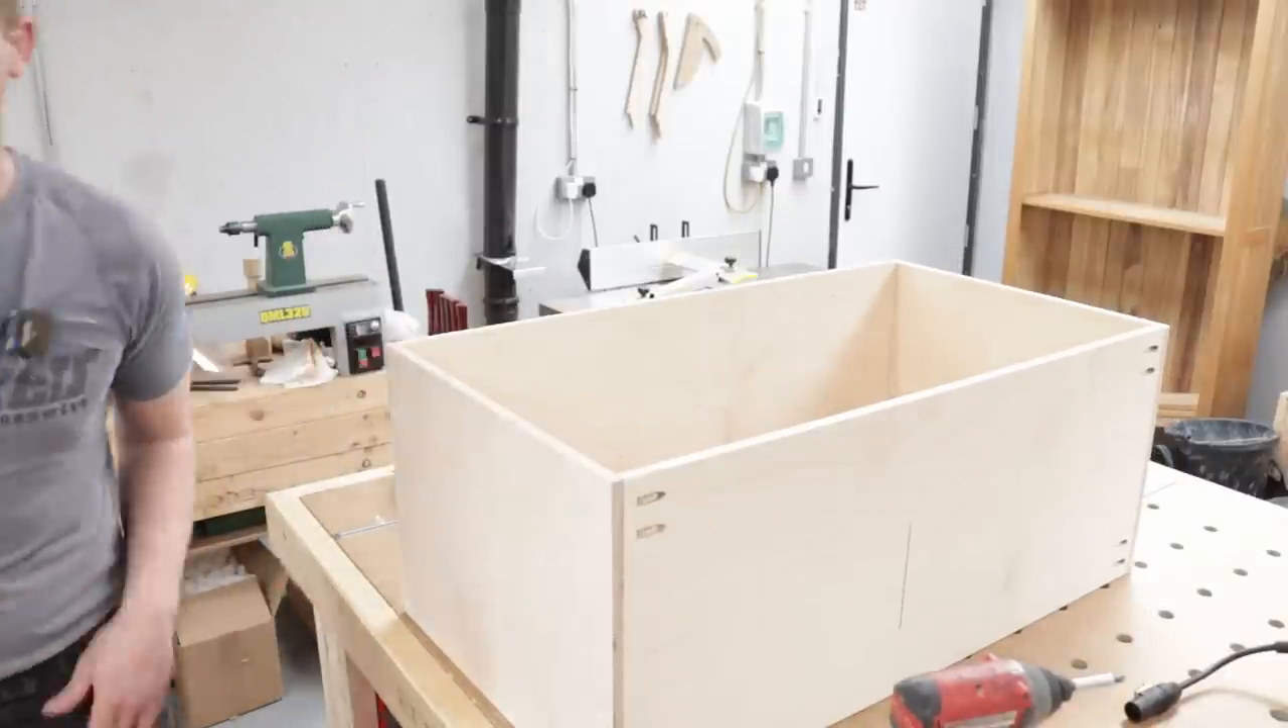Okay there we go one large drawer carcass assembled.